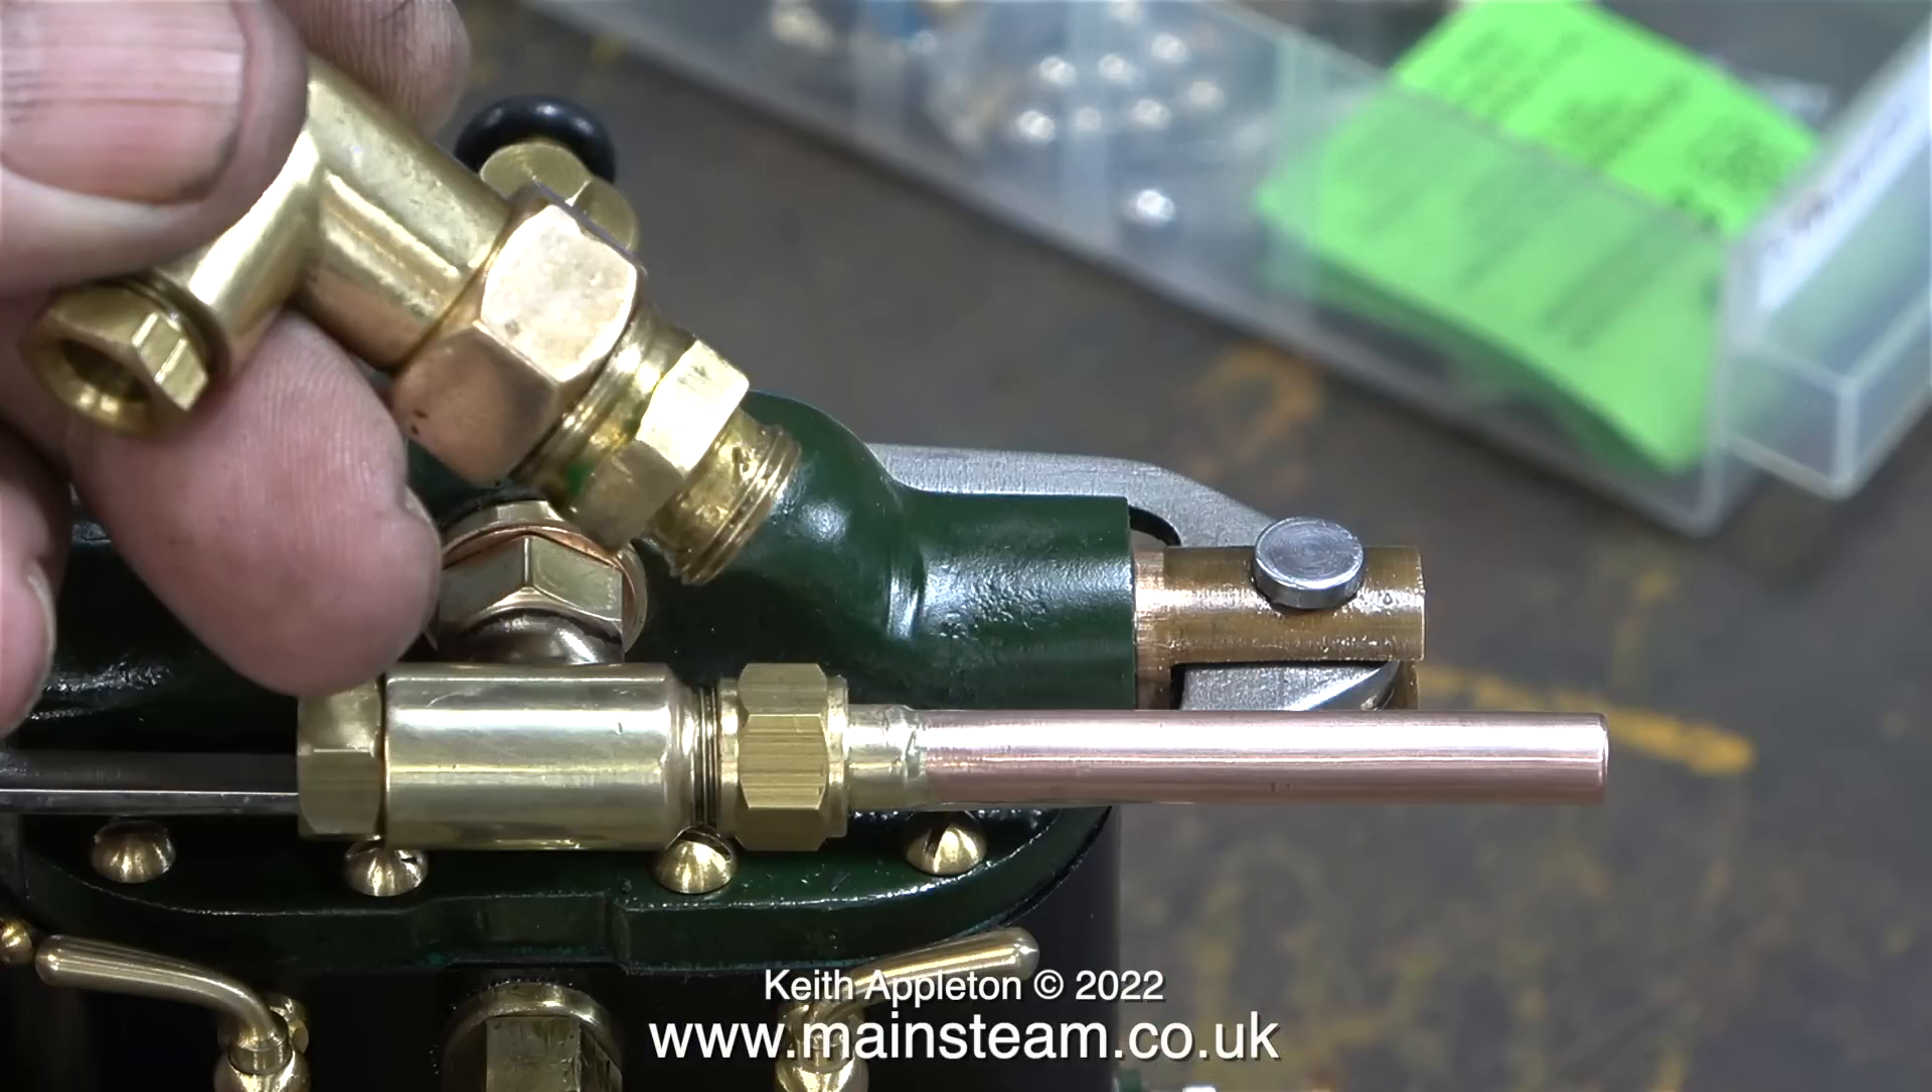I silver soldered a piece of quarter inch copper pipe to a coned union and then fitted it as shown here. Now I think the overall appearance is far more pleasing than it was with the original massively over -scaled fitting.